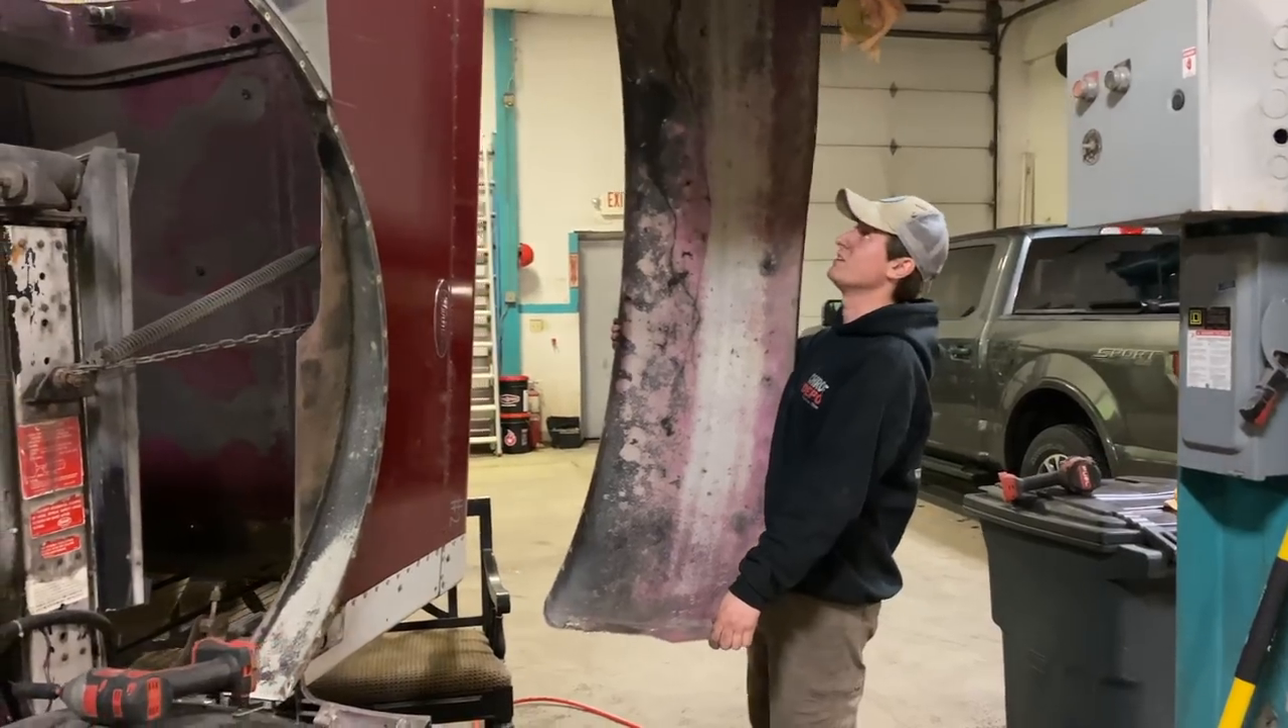Second fender's off. We just got this fender off right here.